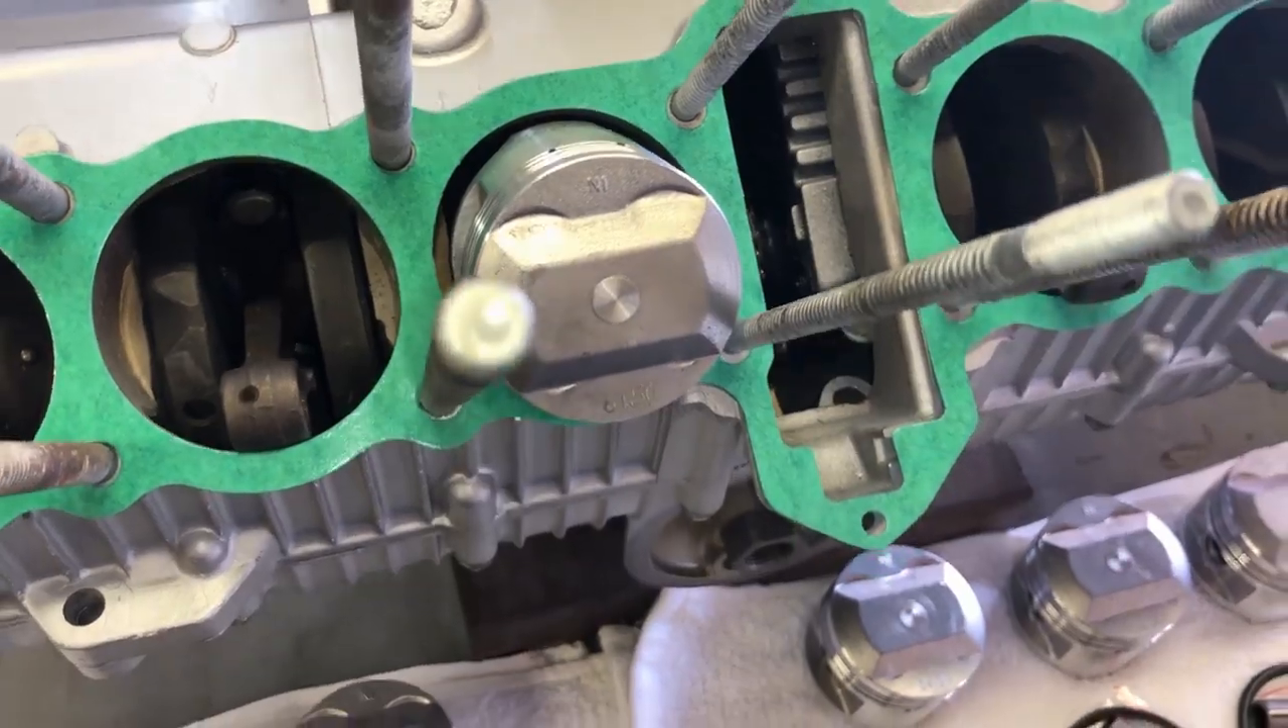I have that one piston installed already i just have to put the rings on it.